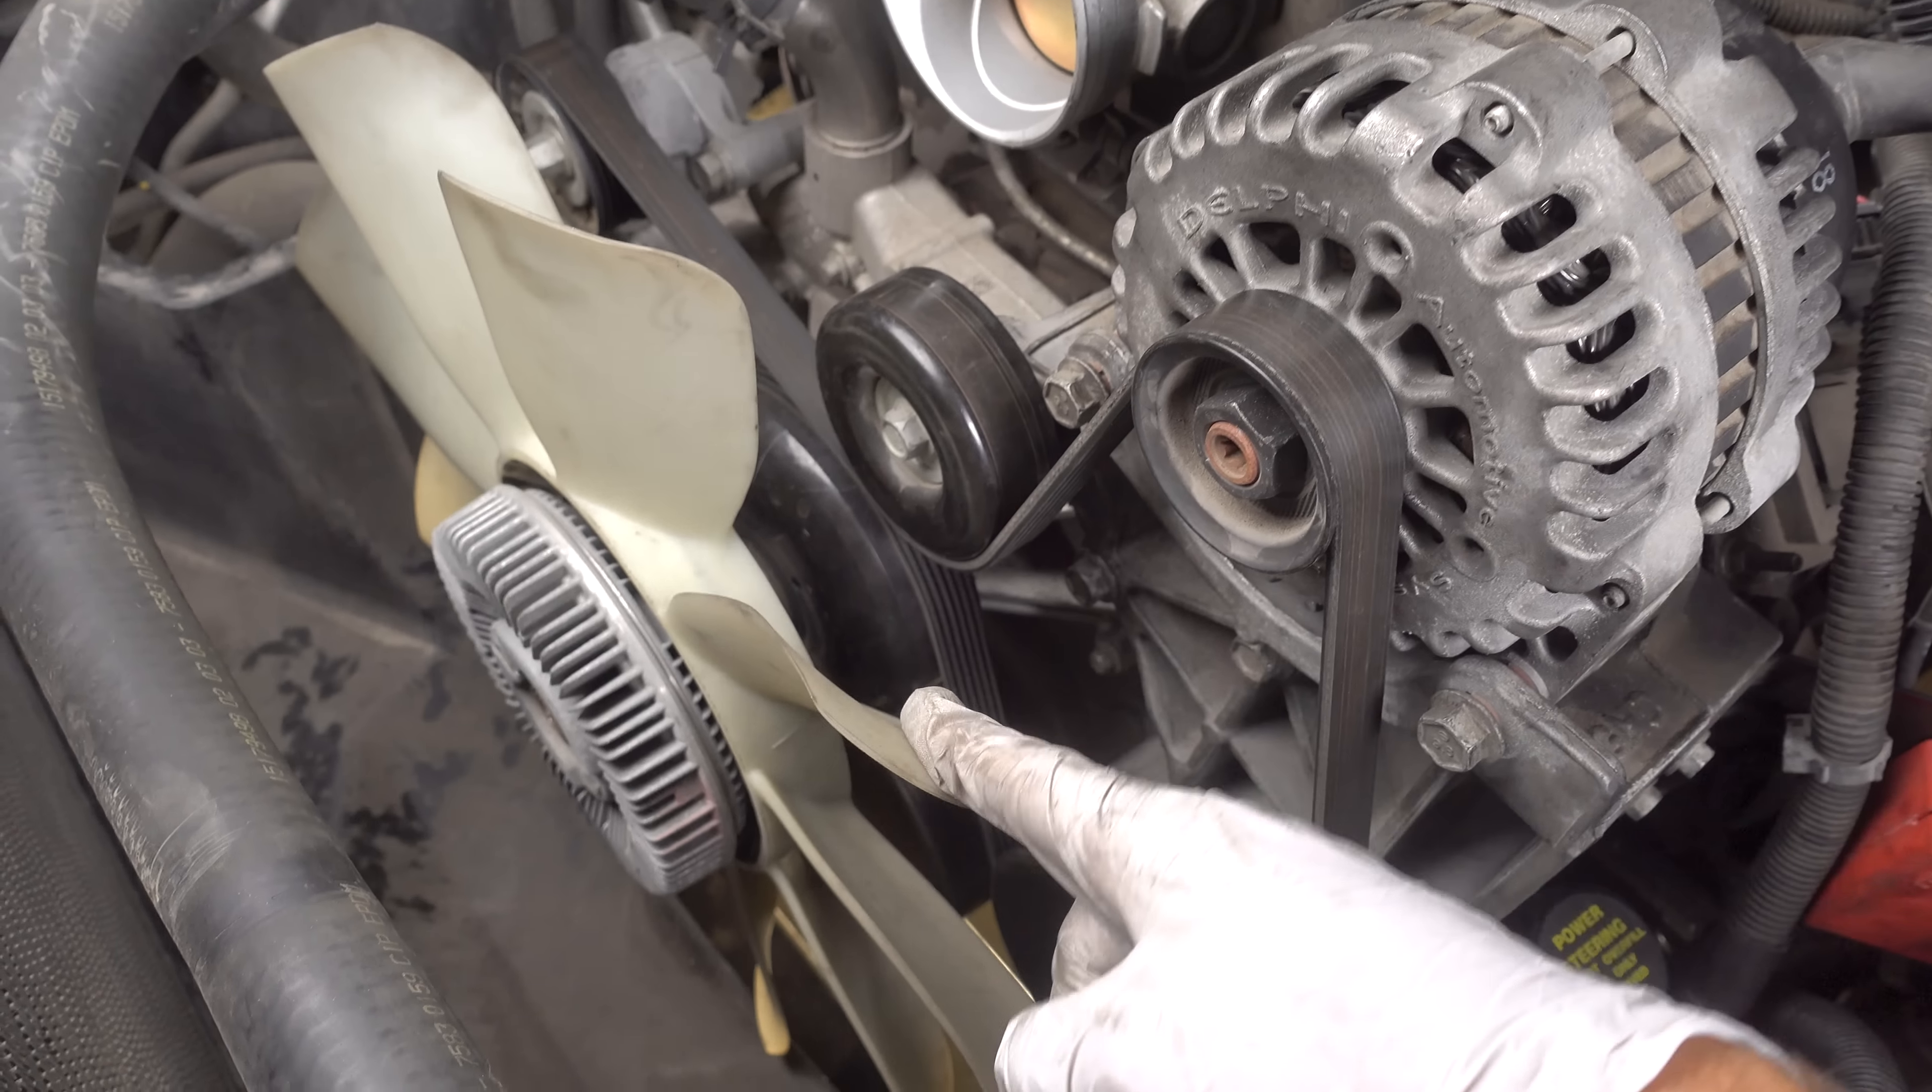The serpentine belt is now on as well as the fan.